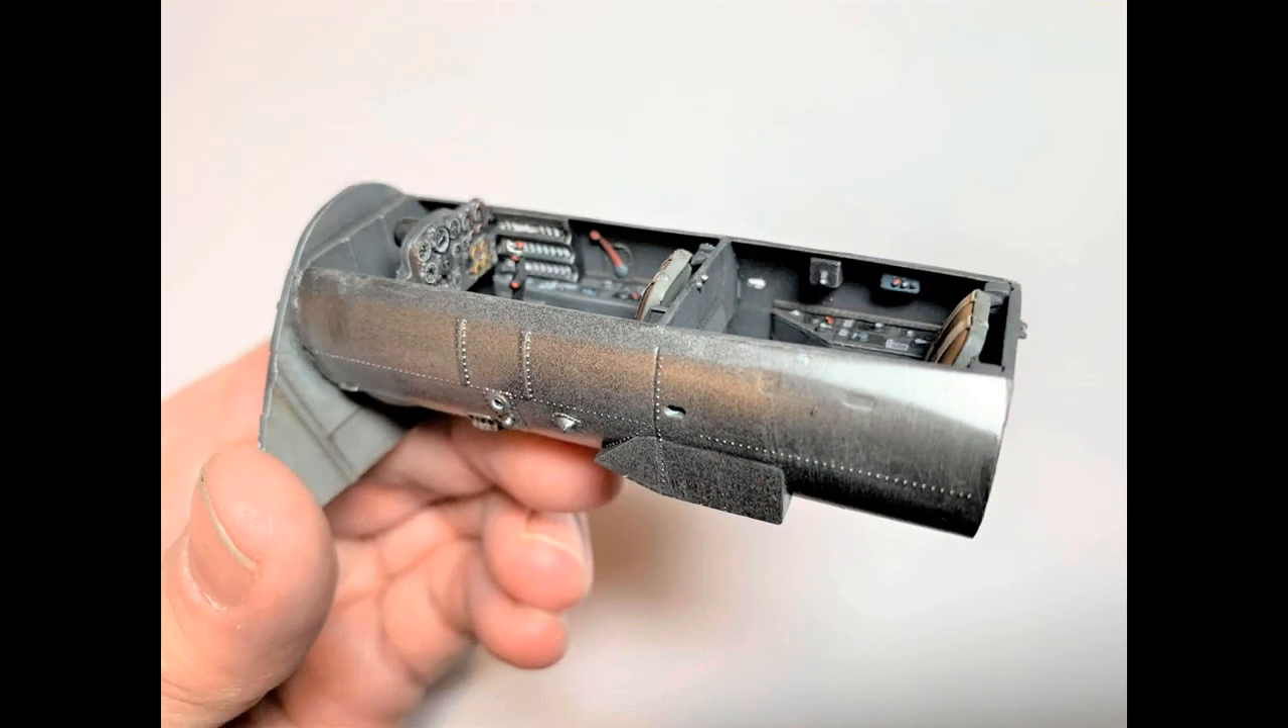And there it is. Port side wall is now in place. So that's the full cockpit tub assembled.